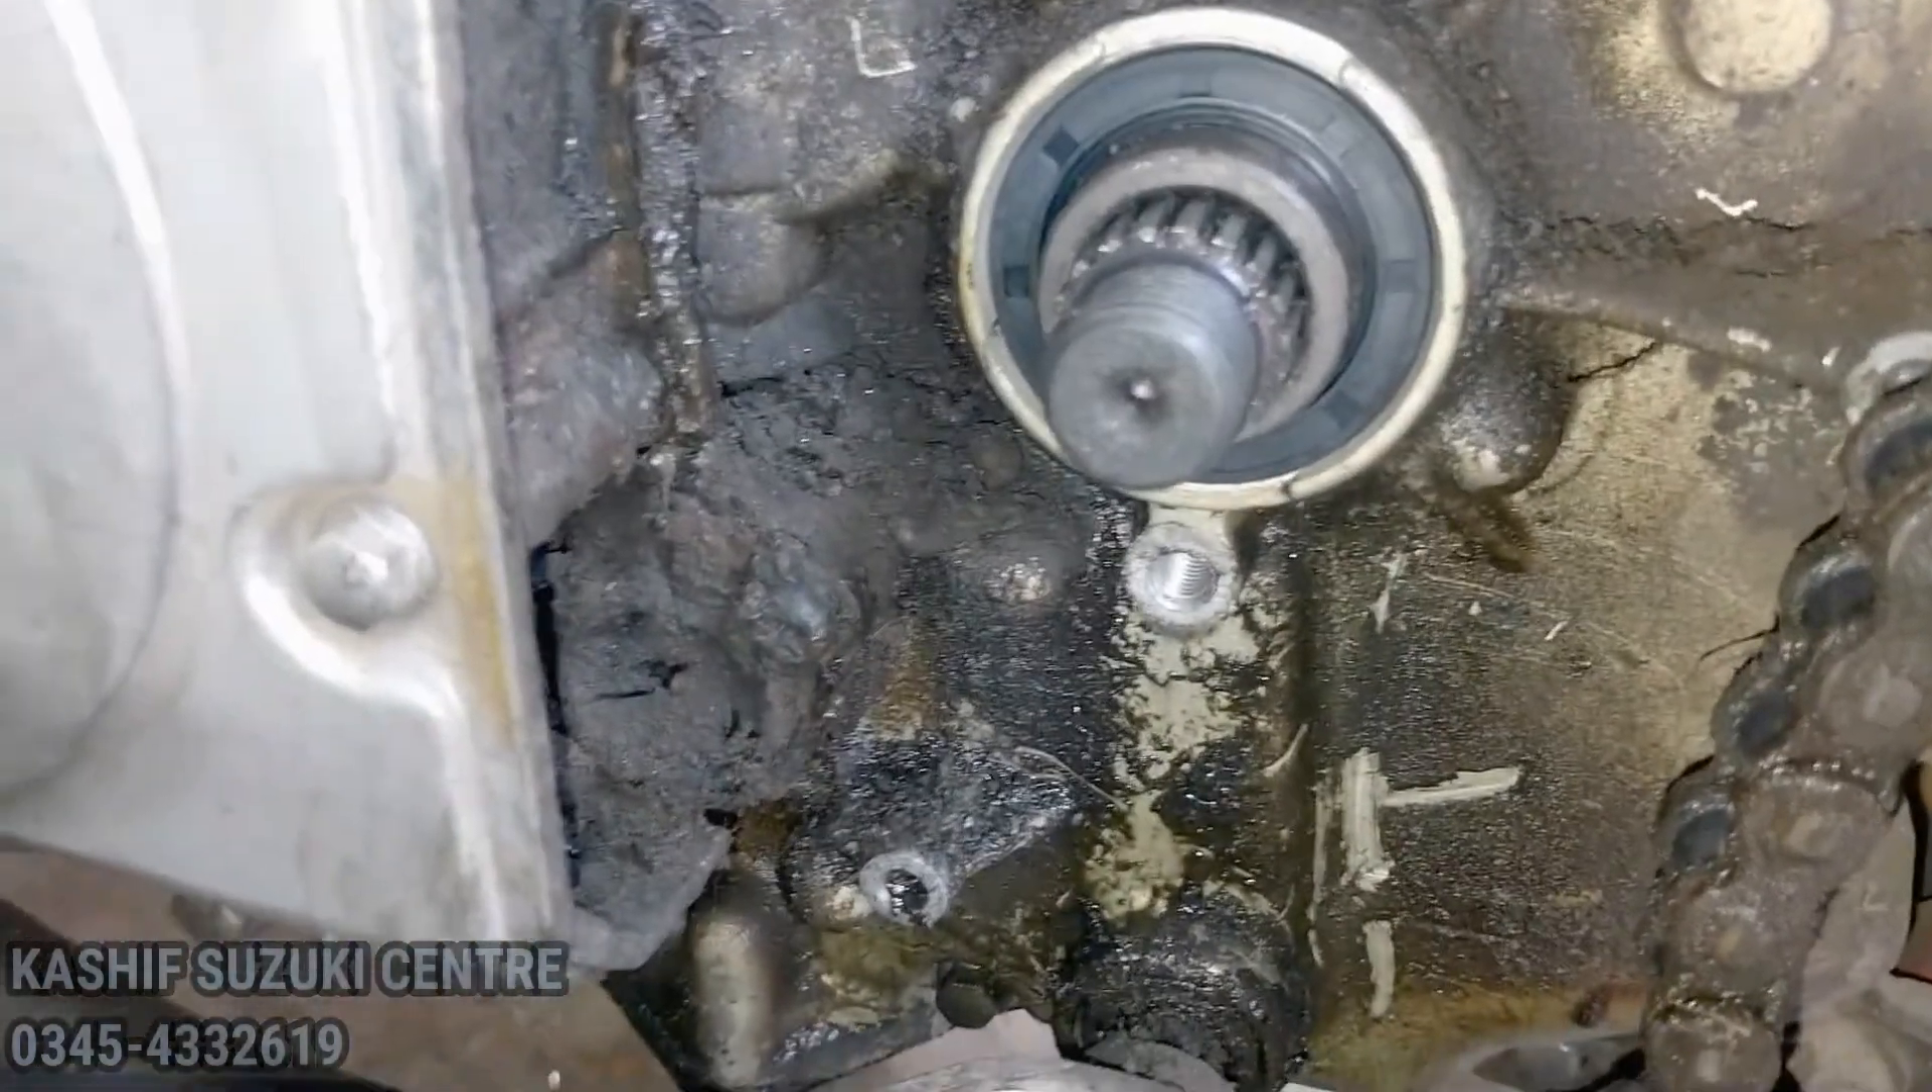तो जी दोस्तो अब ये हमारी सील लग चुकी भी है।